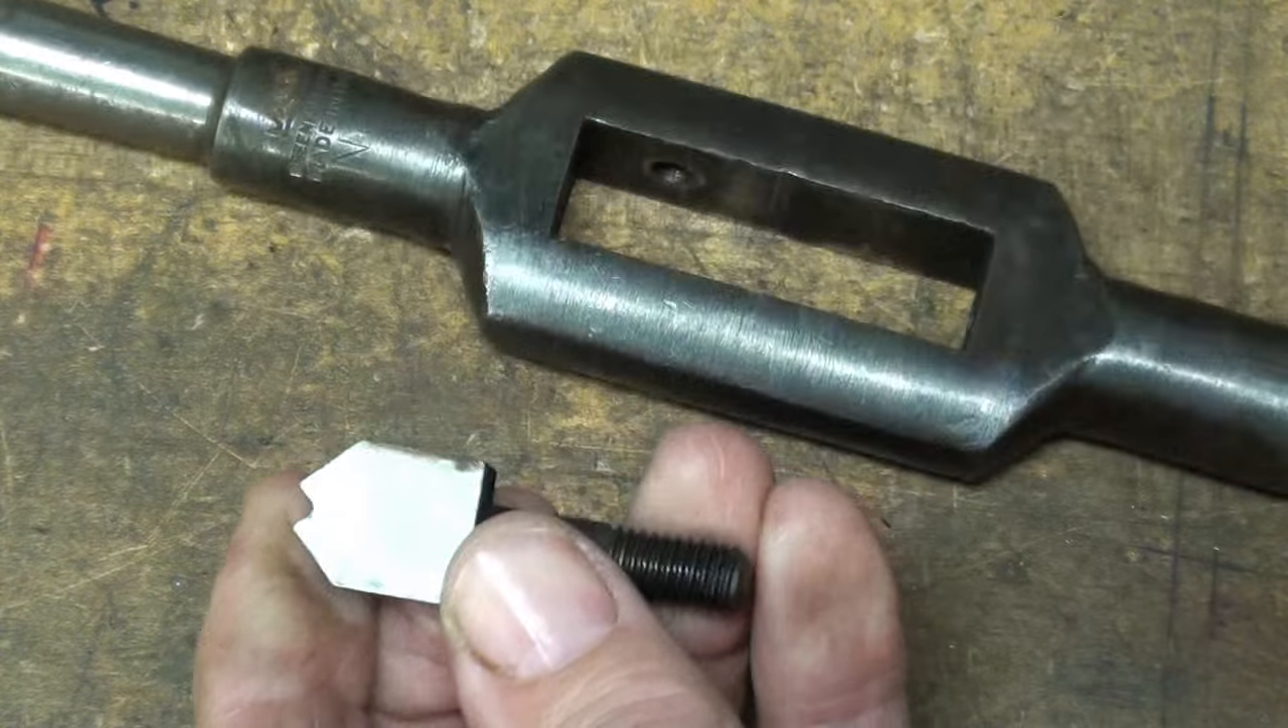Then the movable jaw with its left hand thread is exposed.